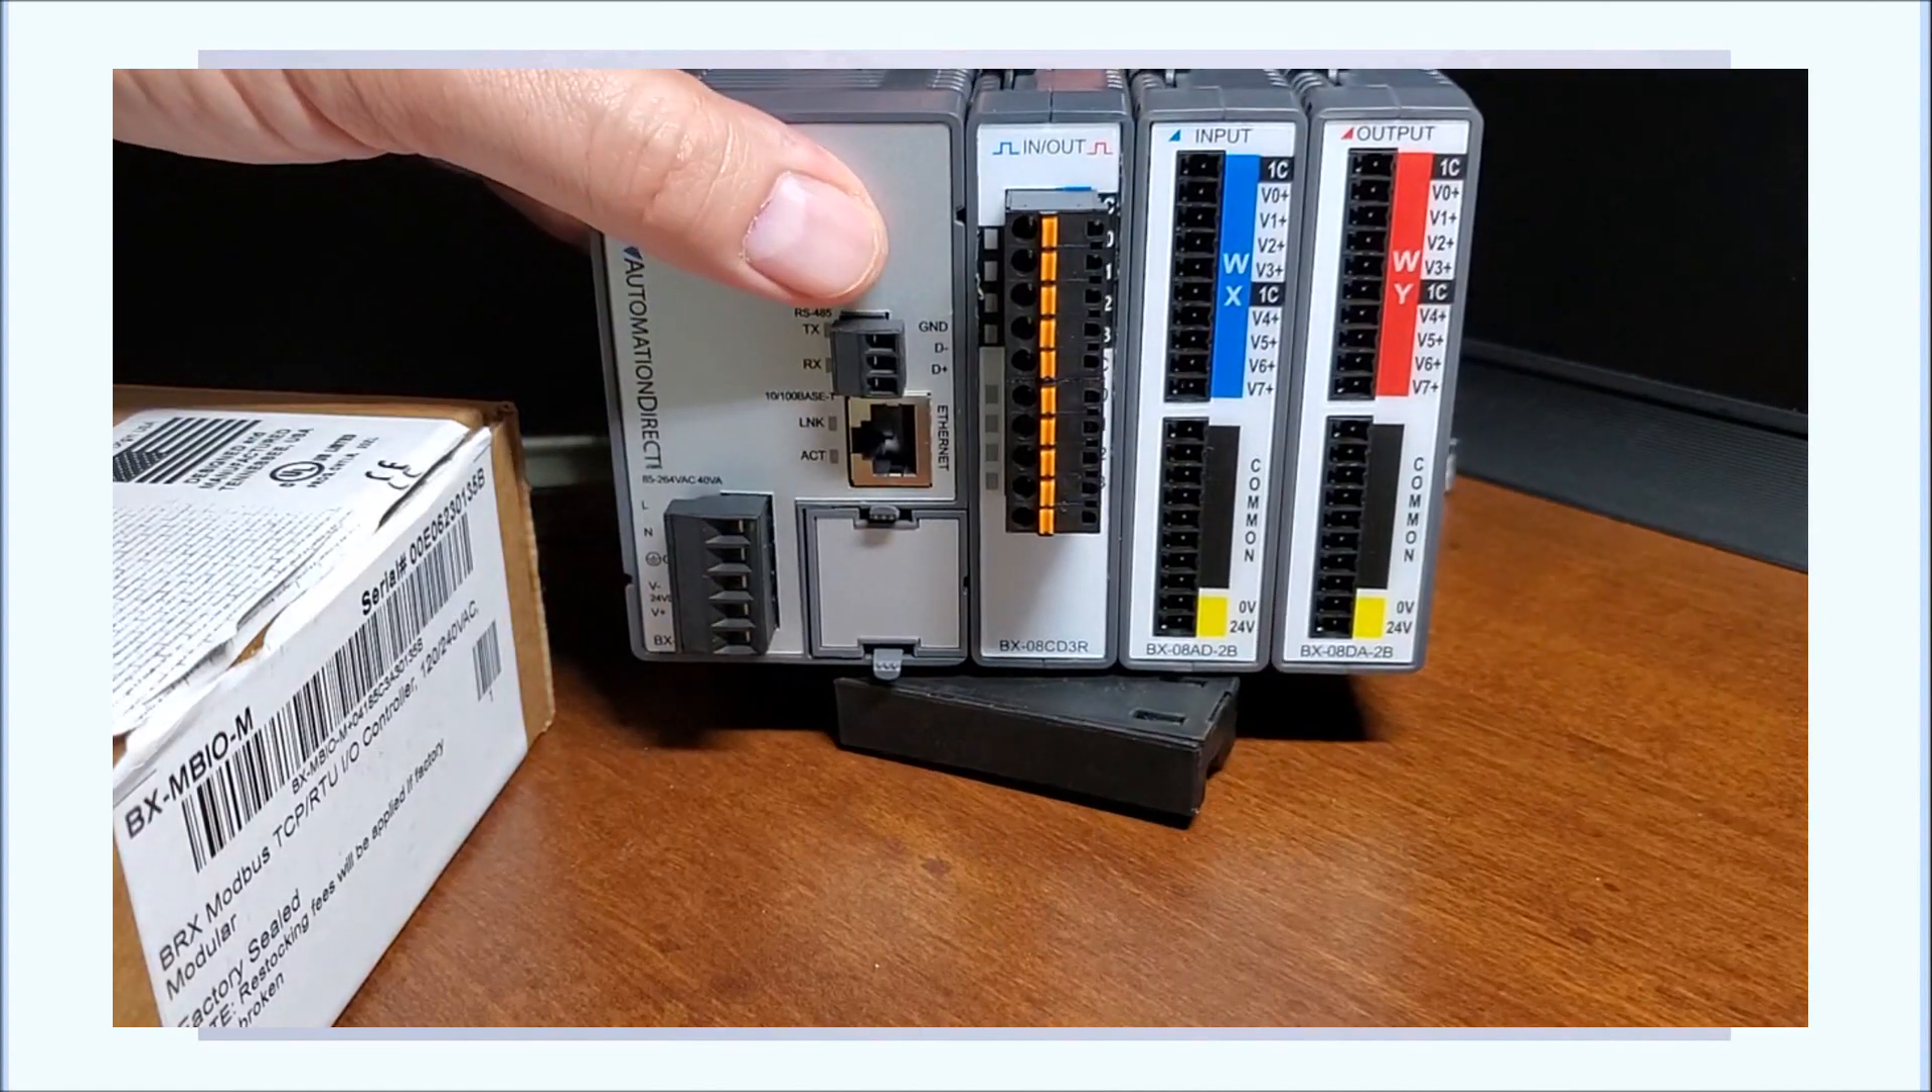And that is our unit fully assembled.